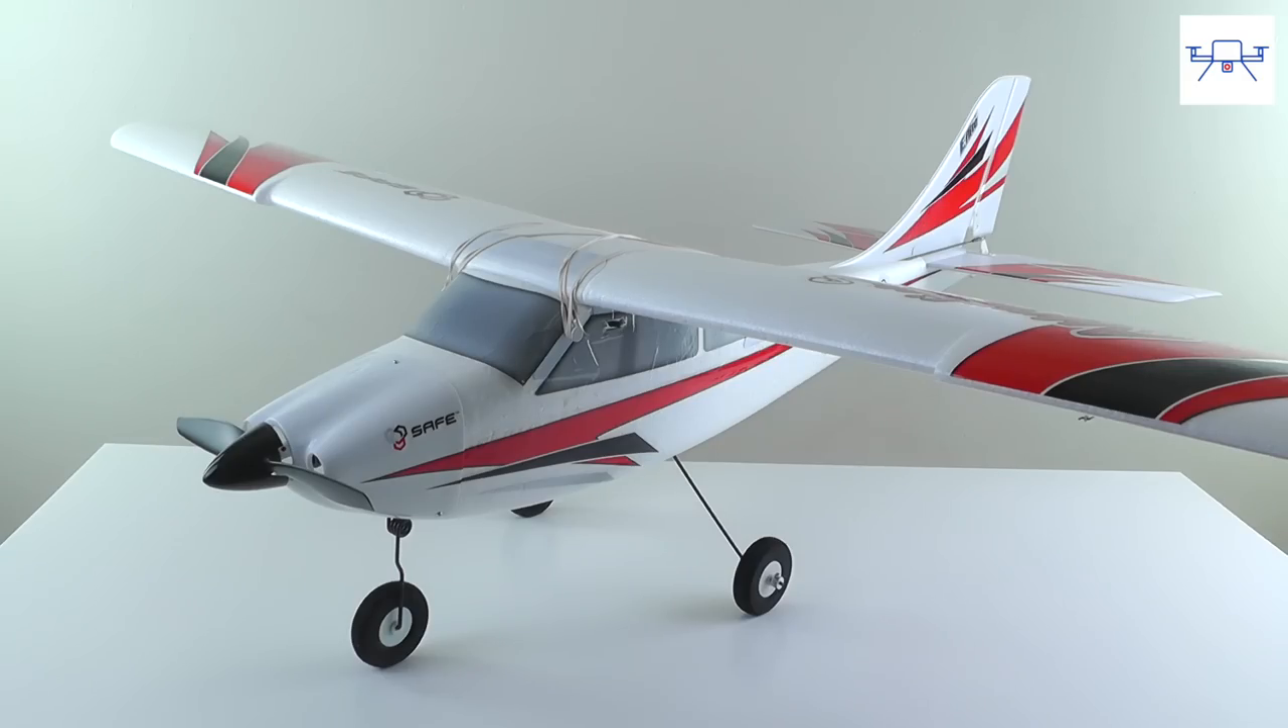Now the aircraft is completely assembled.